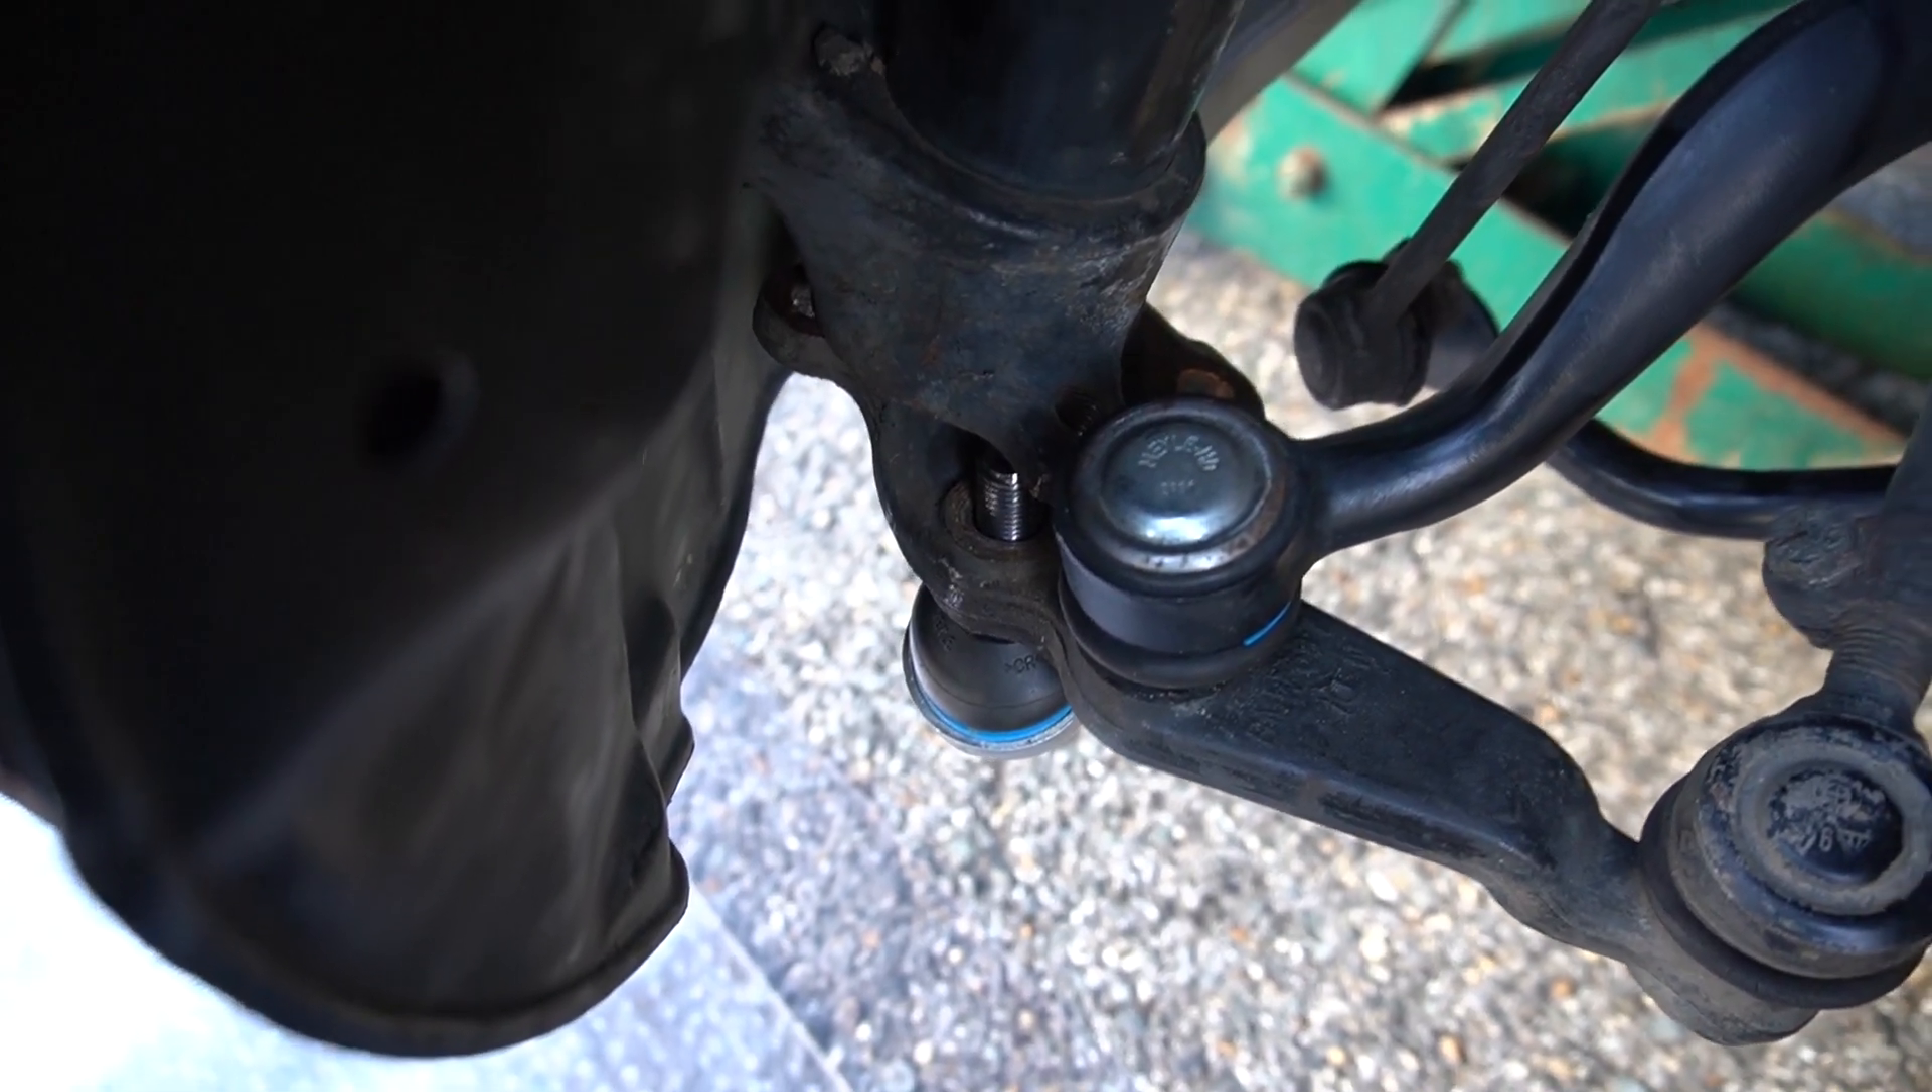We got that ball joint back in place.